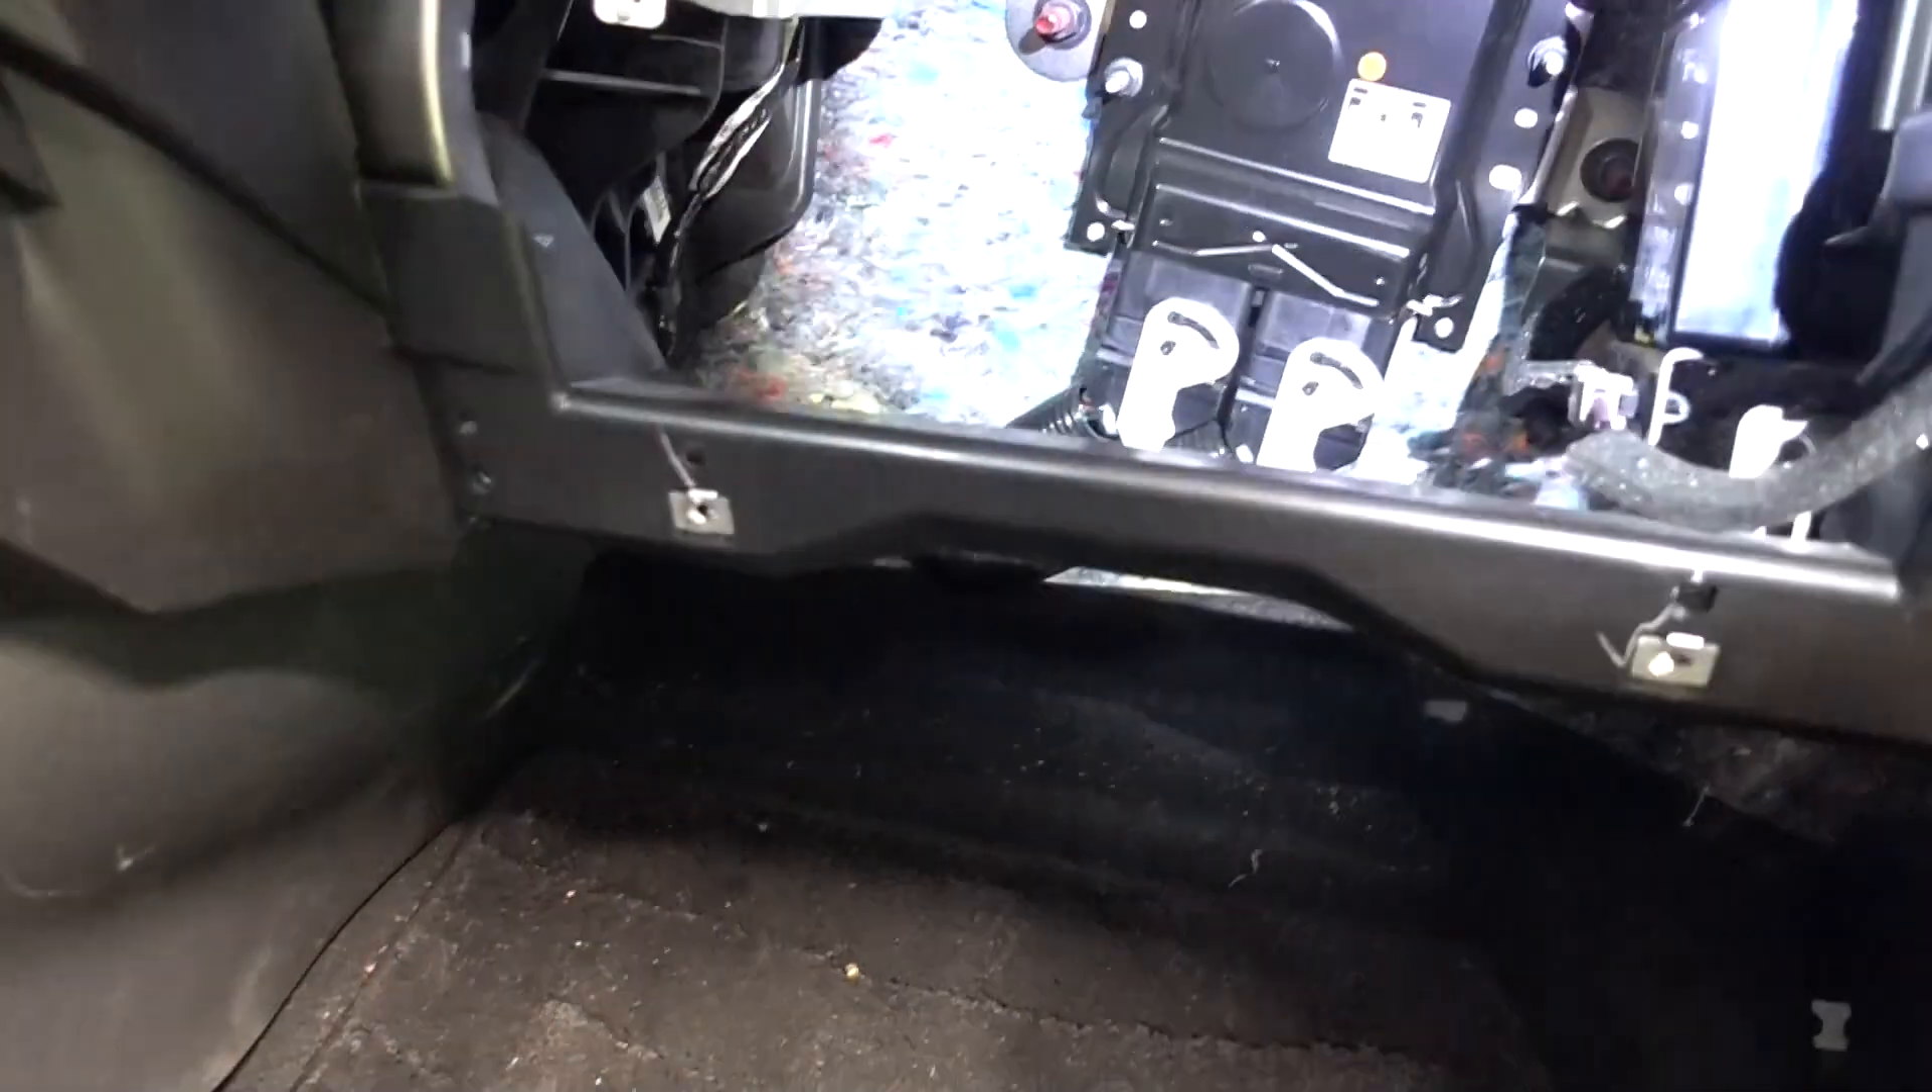So, yeah, this is with the glove box removed.